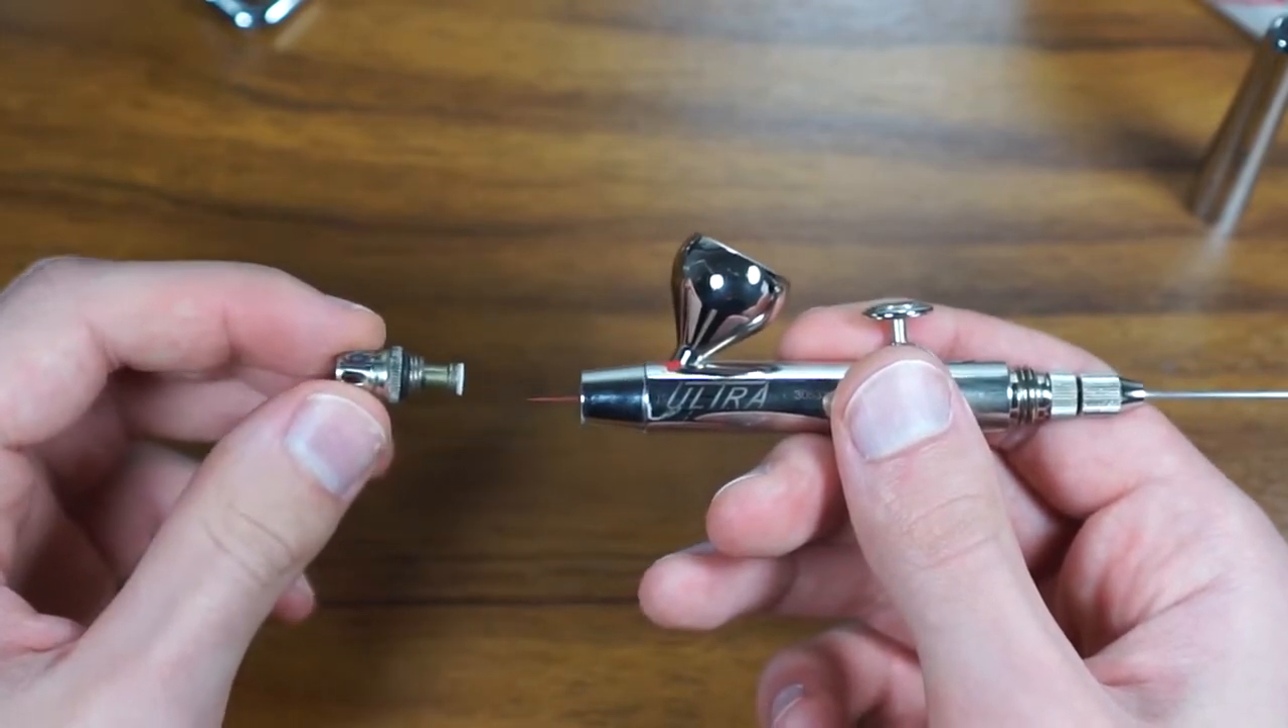So now needle is exposed and you must be very careful.